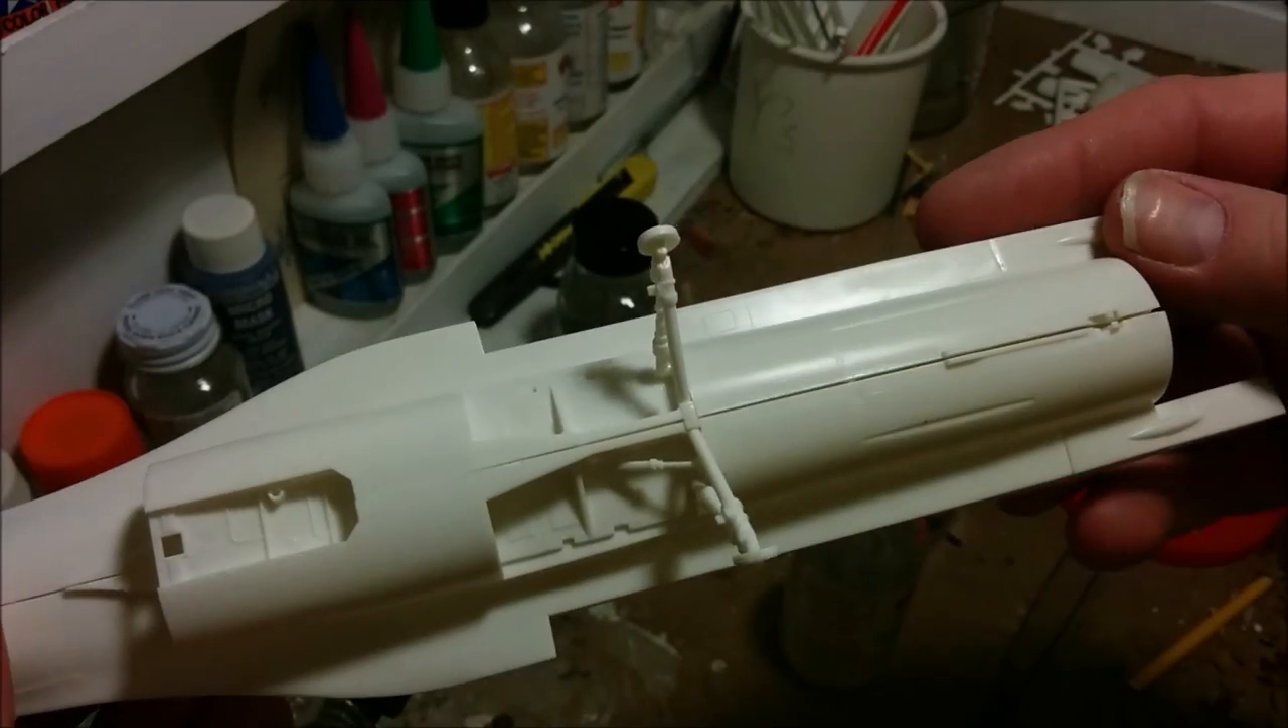The fuselage is not yet glued together as you can tell by the the splitting that's going on.